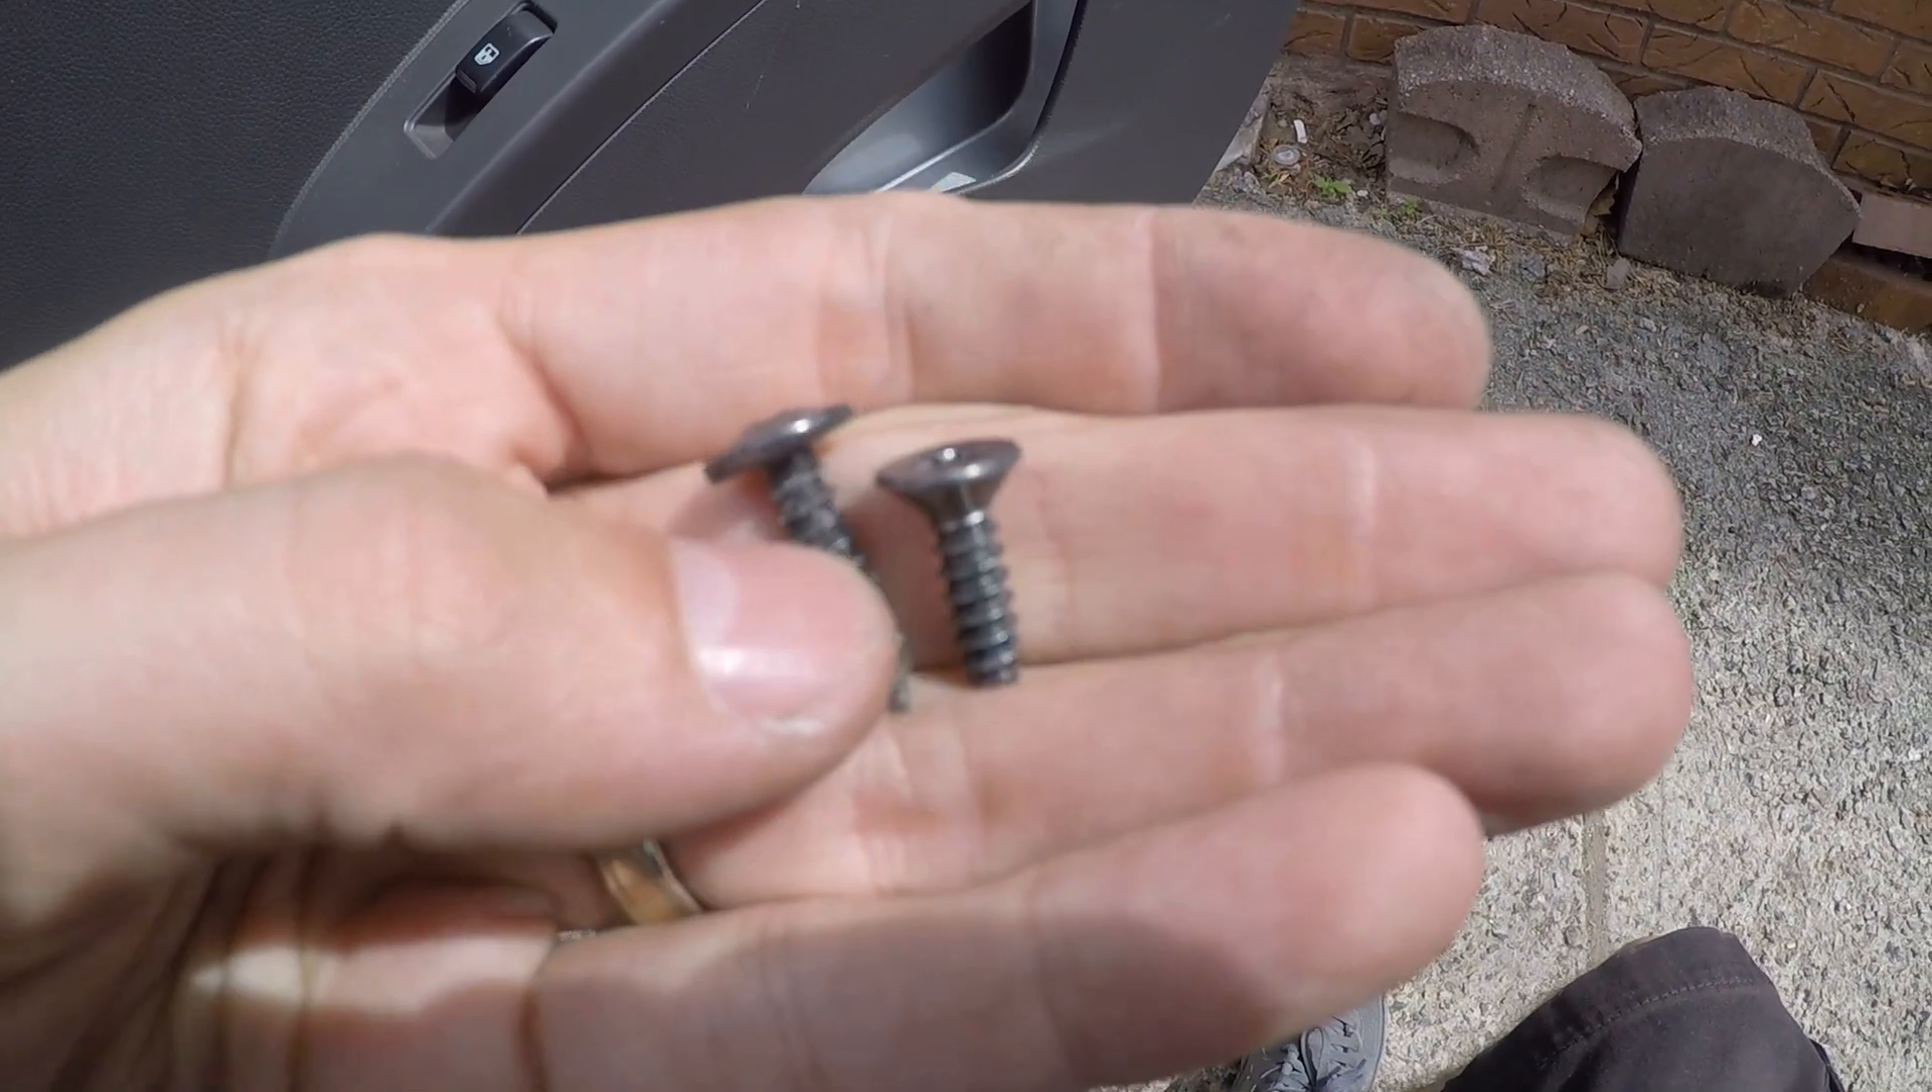Okay, we have both screws out and as you can see, they are different.